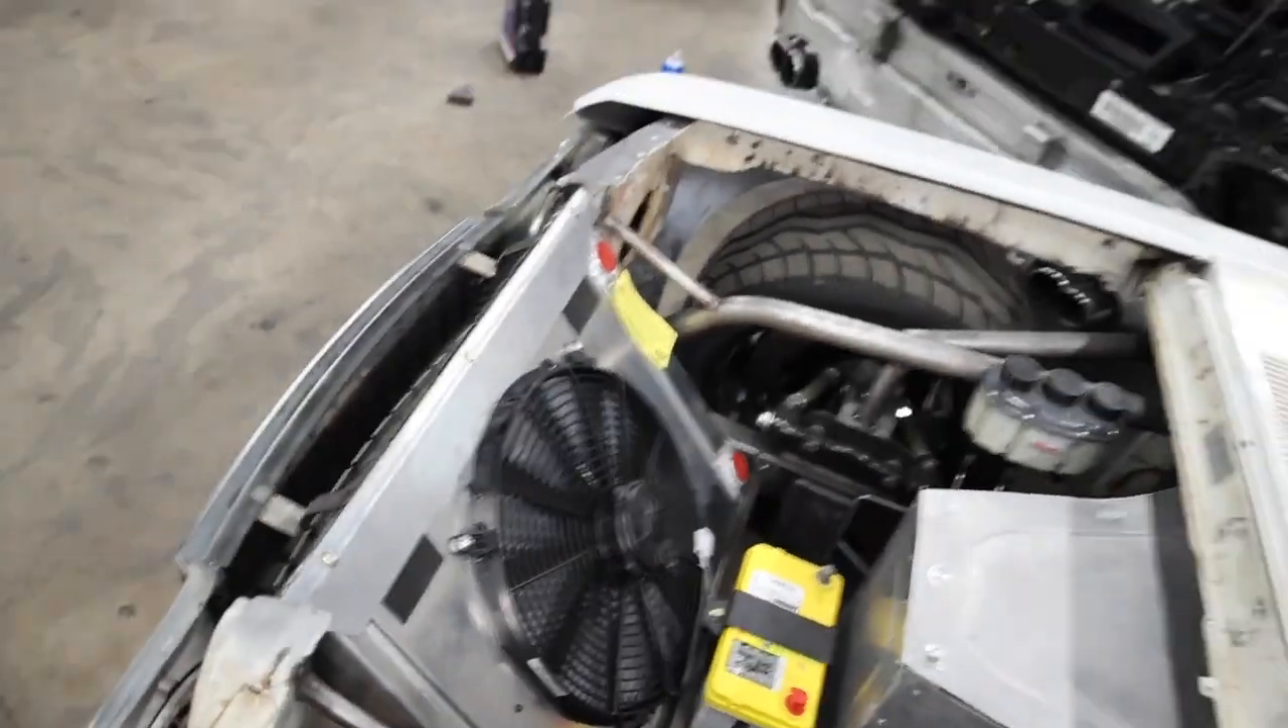But the radiator is now mounted, it looks great, it's solid and you guys are now caught up with where I'm at in the truck.